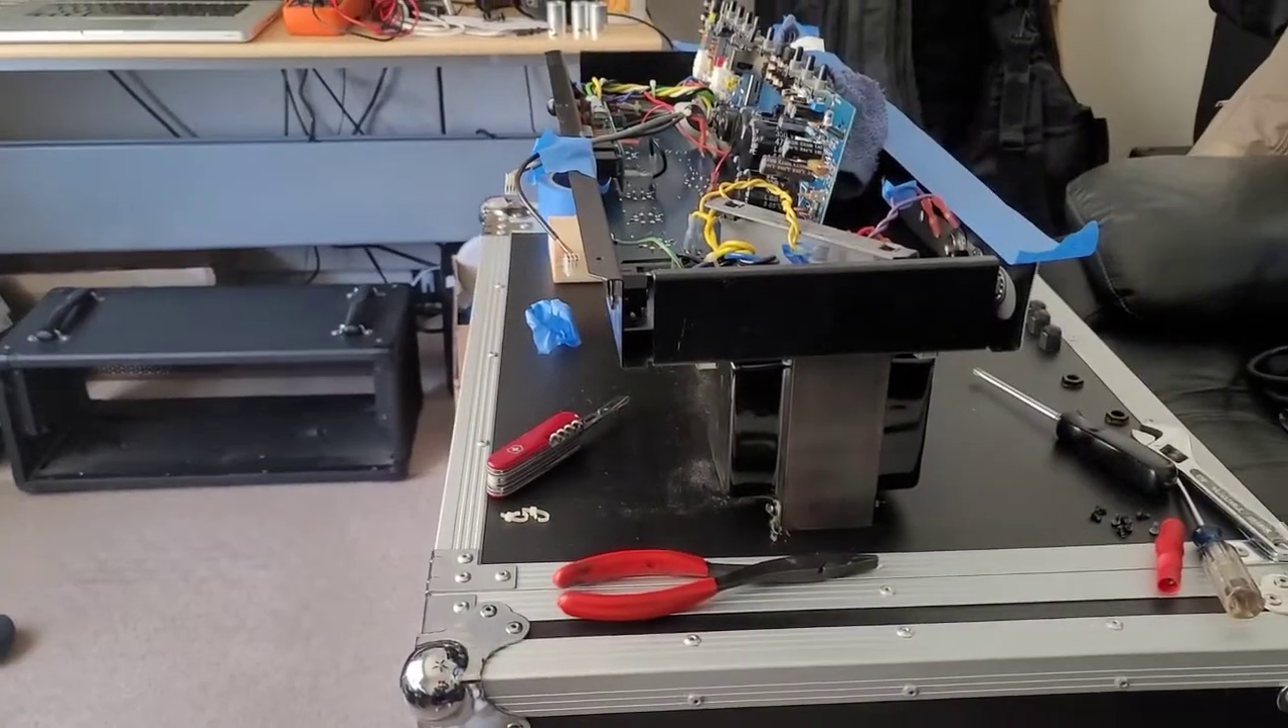And as you can see I've already taken the amplifier out of its casing there and it's a lot of work to get to this point.